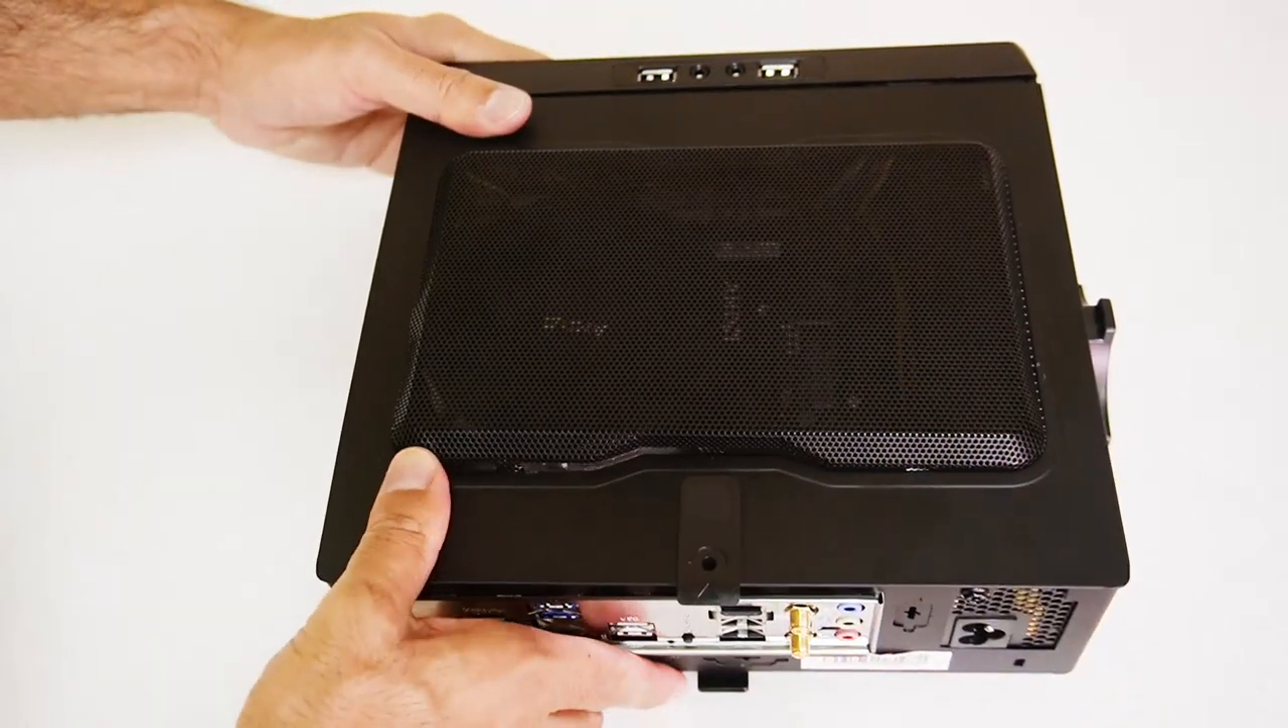But the bottom line is, at least for now, I'm able to get this cover on and it kind of works.